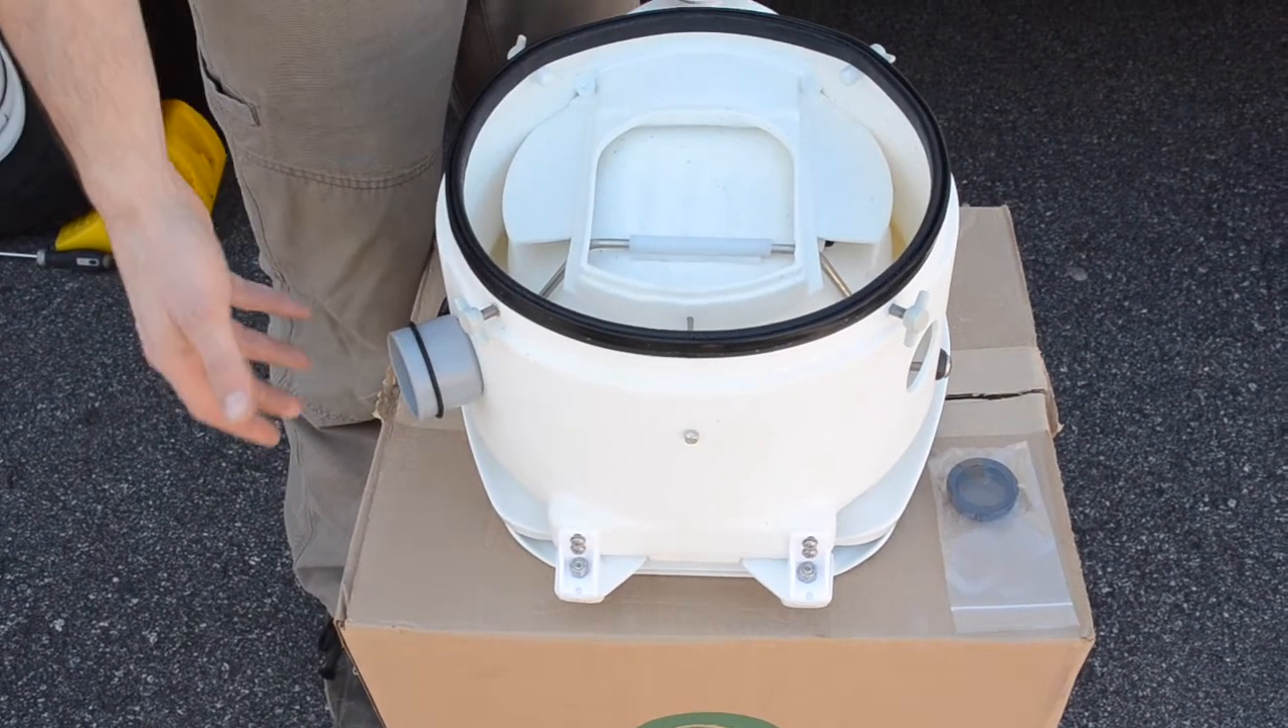We've already installed the collar into this vent hole.